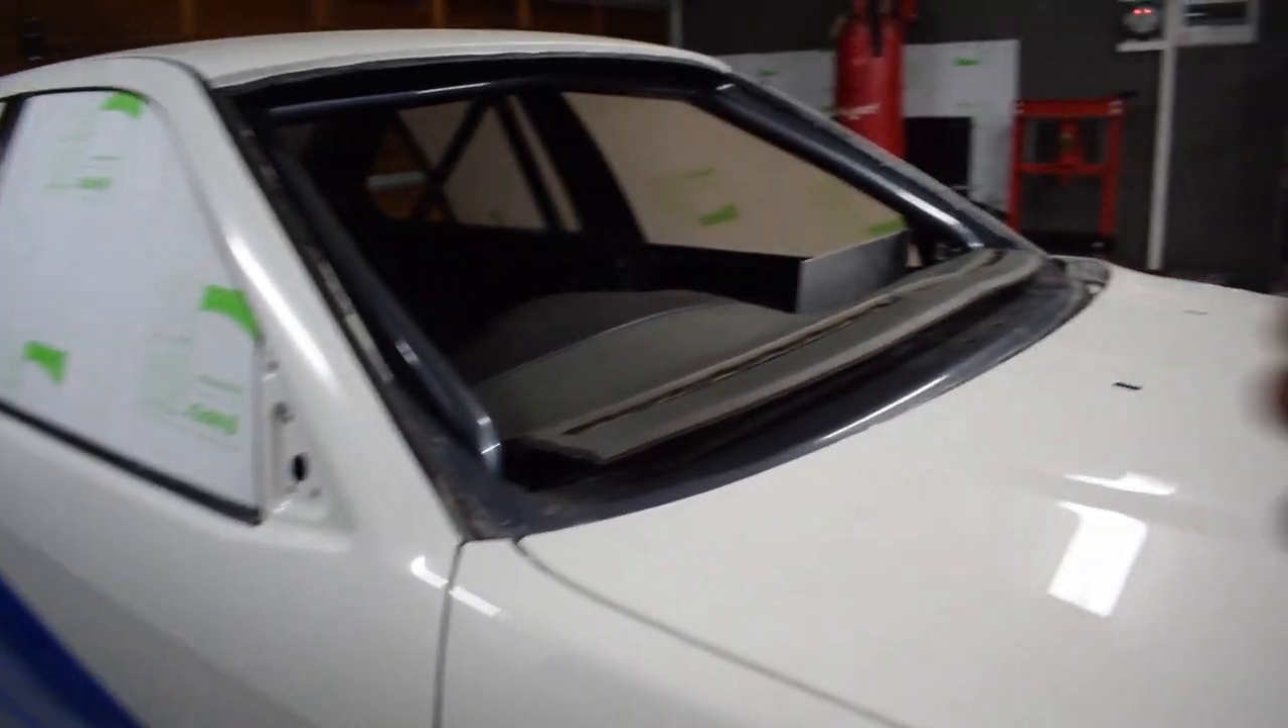Obviously still need to get the windscreen done.